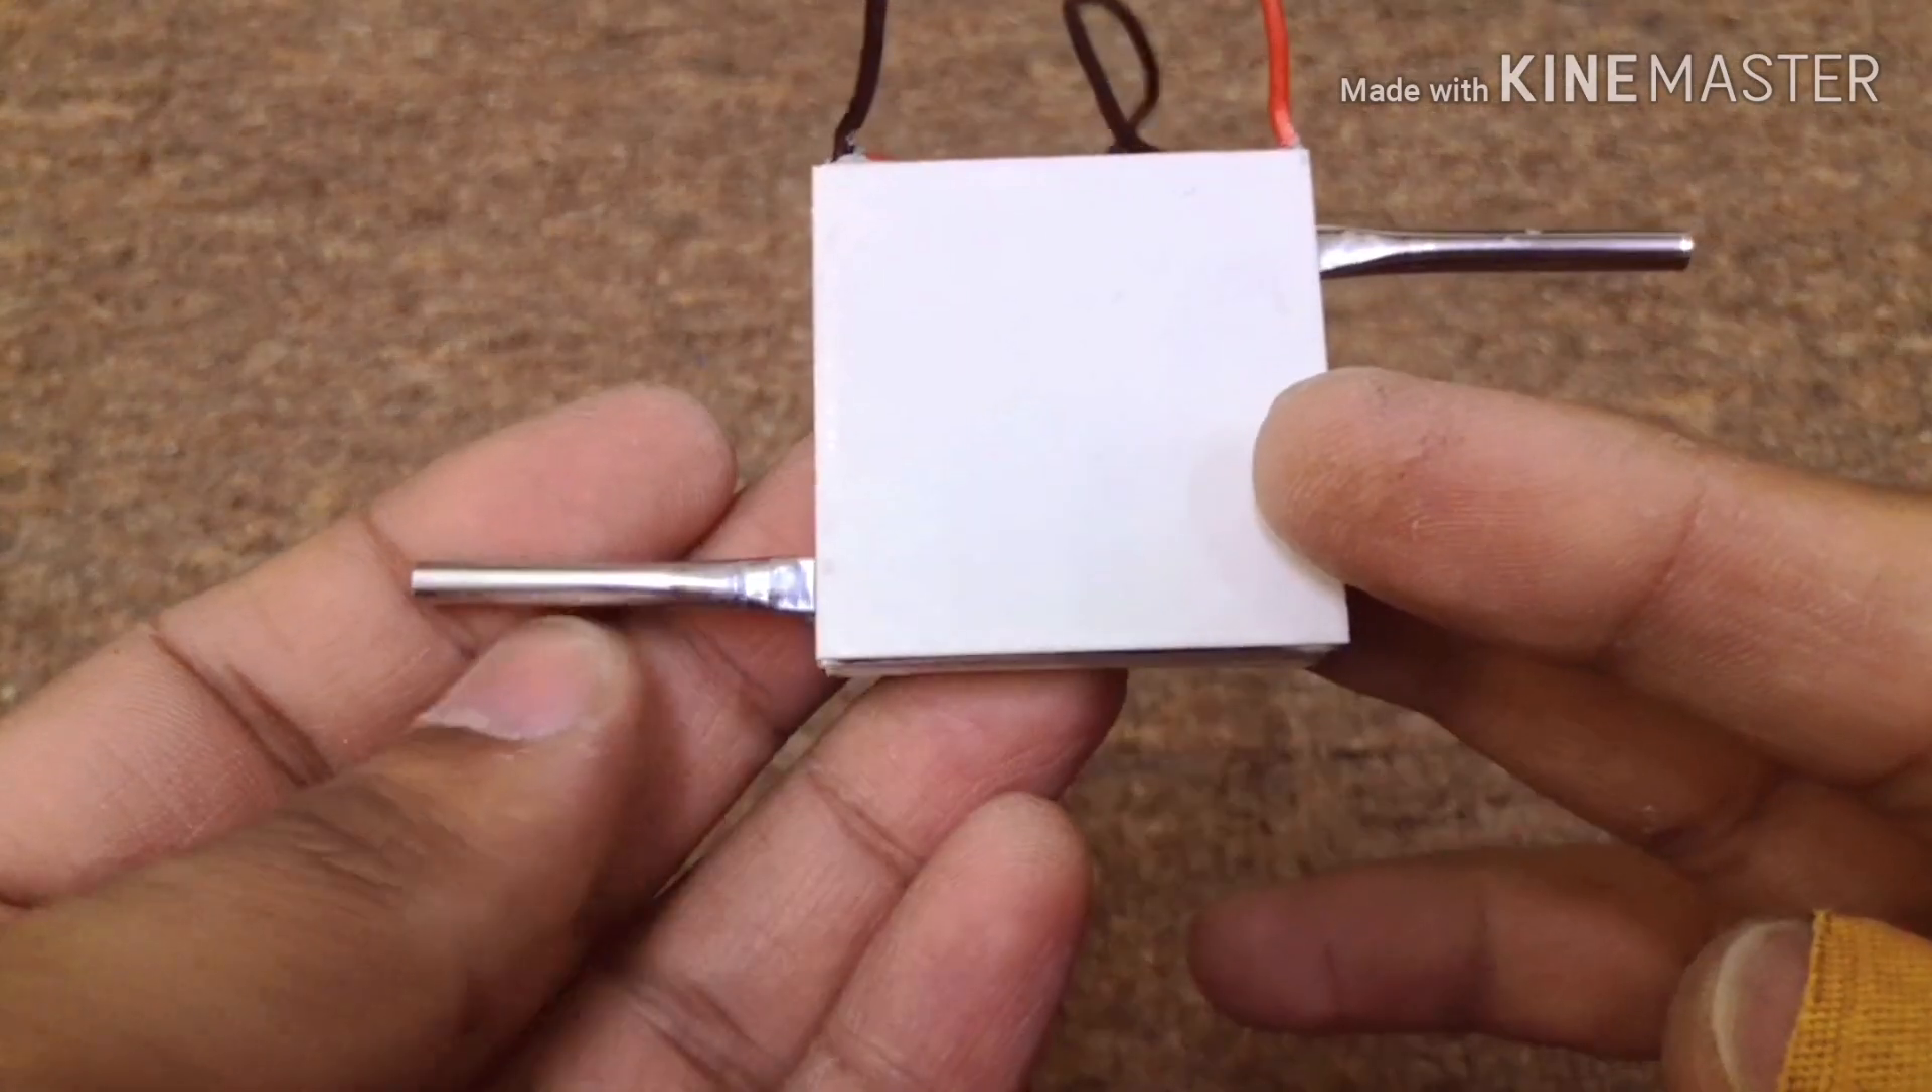Now your Peltier modules should look like this one side the water will enter and the second side the water exits.